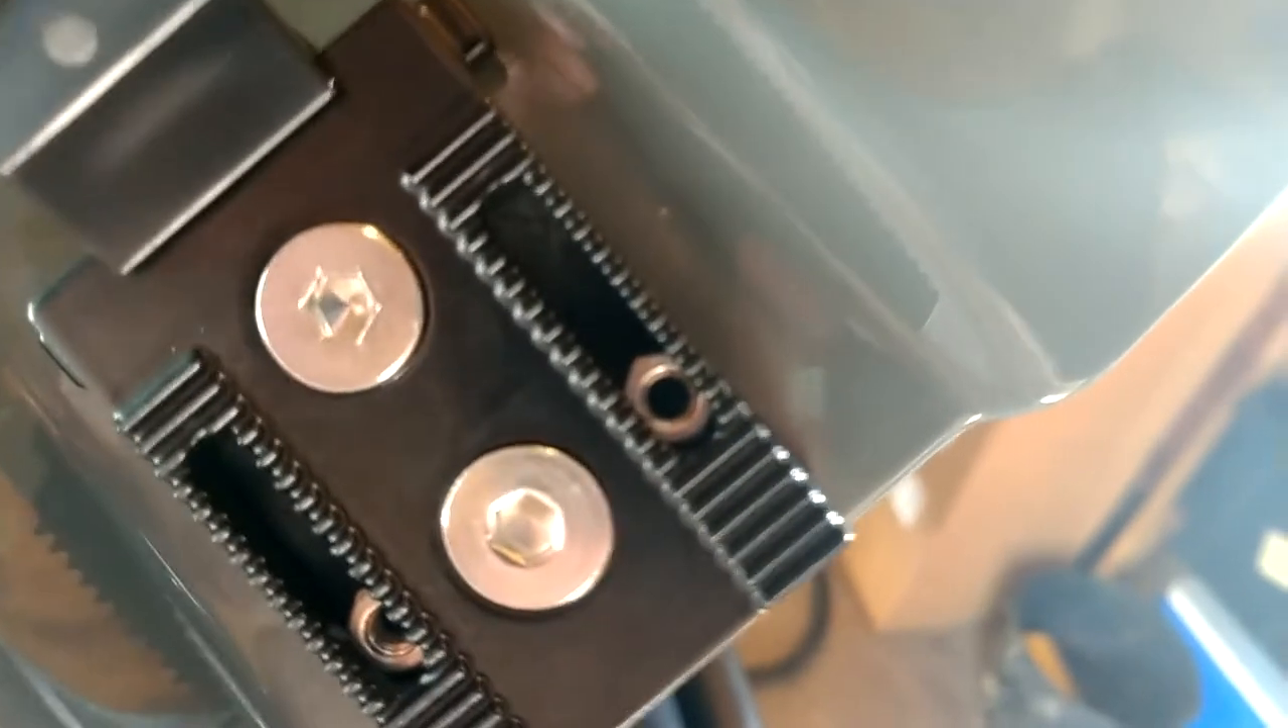You can see the small nuts are in place.